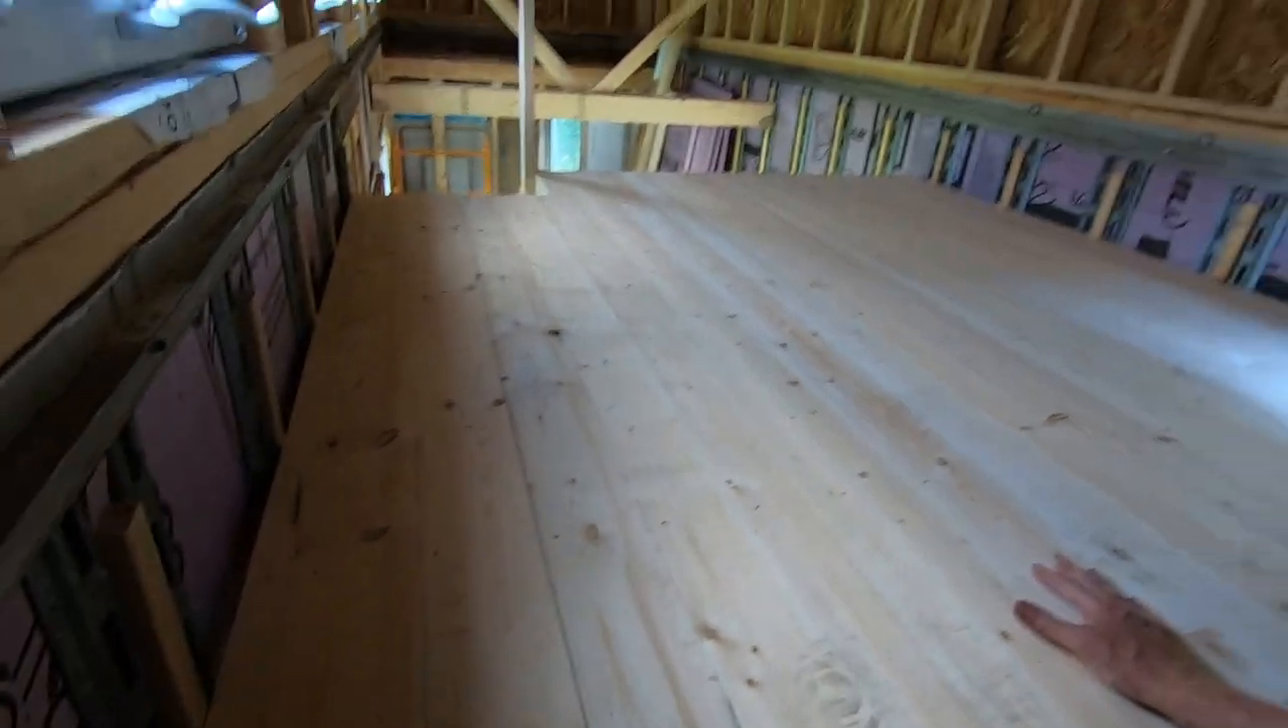The loft floor is in. Looks good.